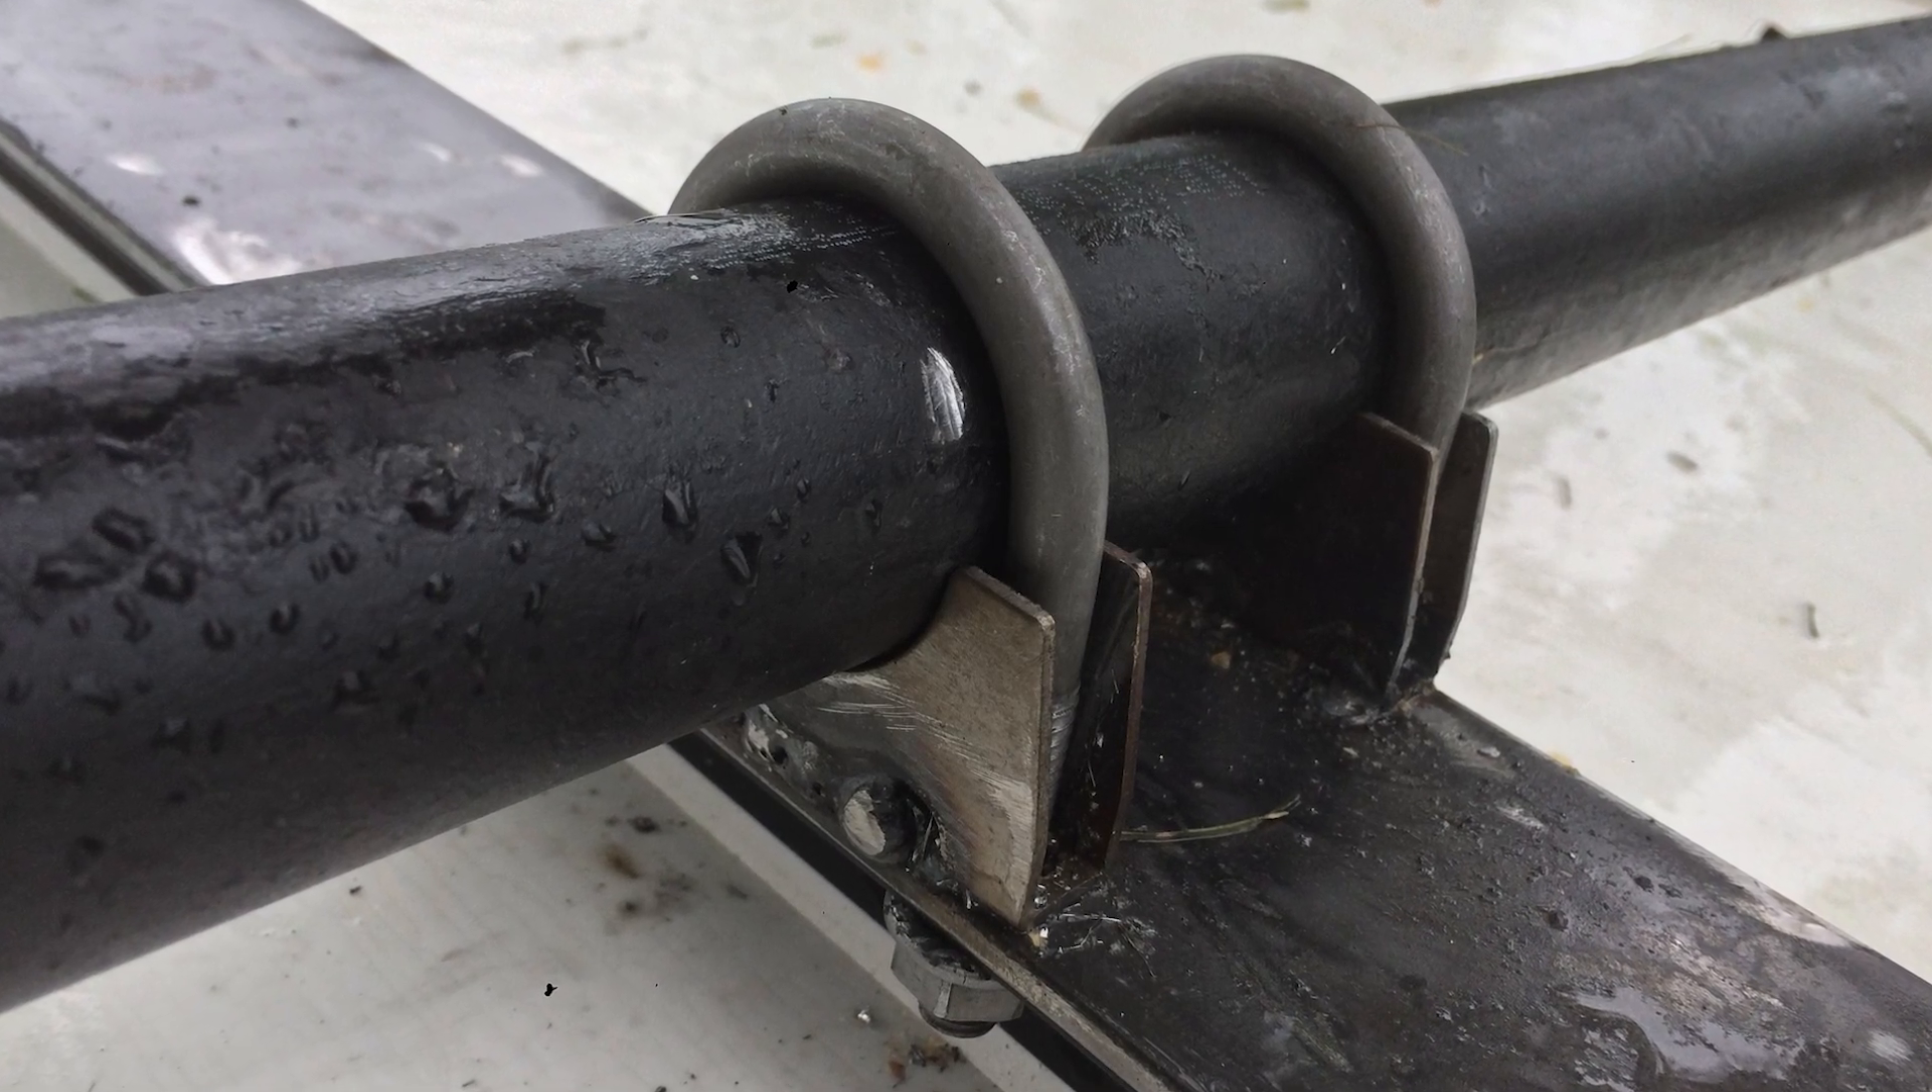I'm bolting things in and now putting in the pipe and getting all the U-bolts in place. Here you can see essentially what it looks like finished with the clamps, the bolts, the pipe all hooked together.